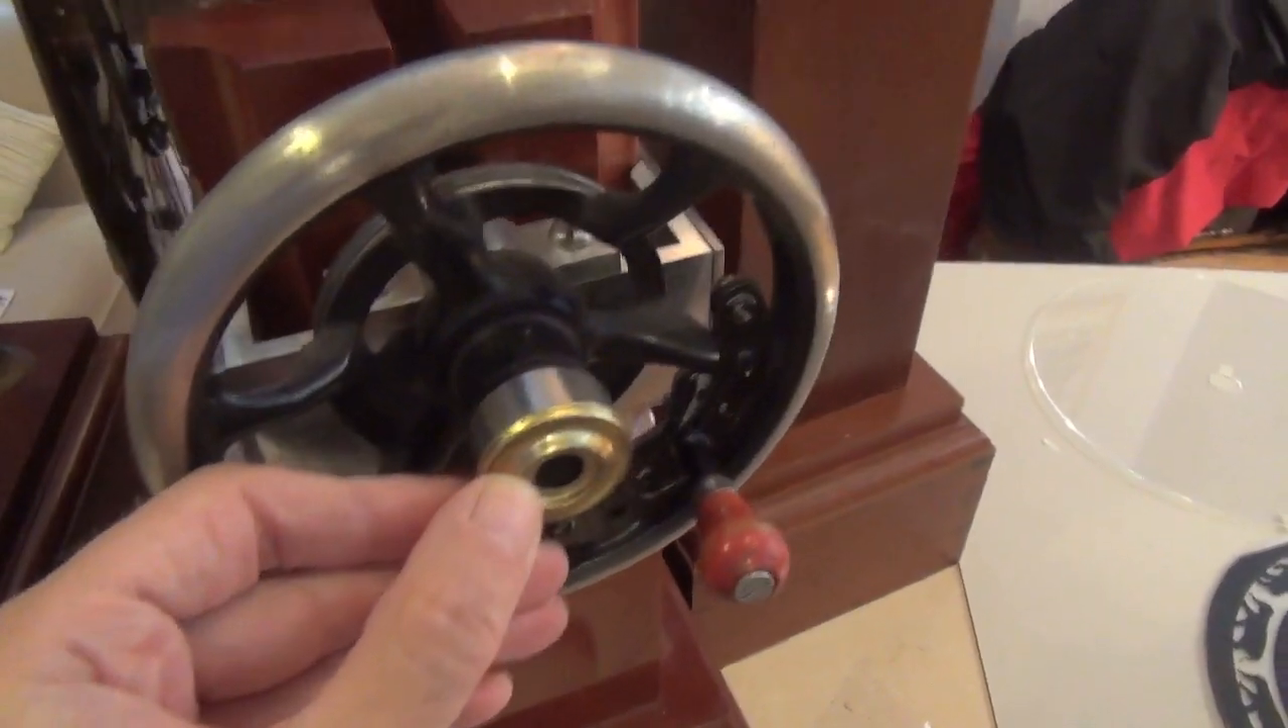The Singer sewing machine handle has now been fitted.